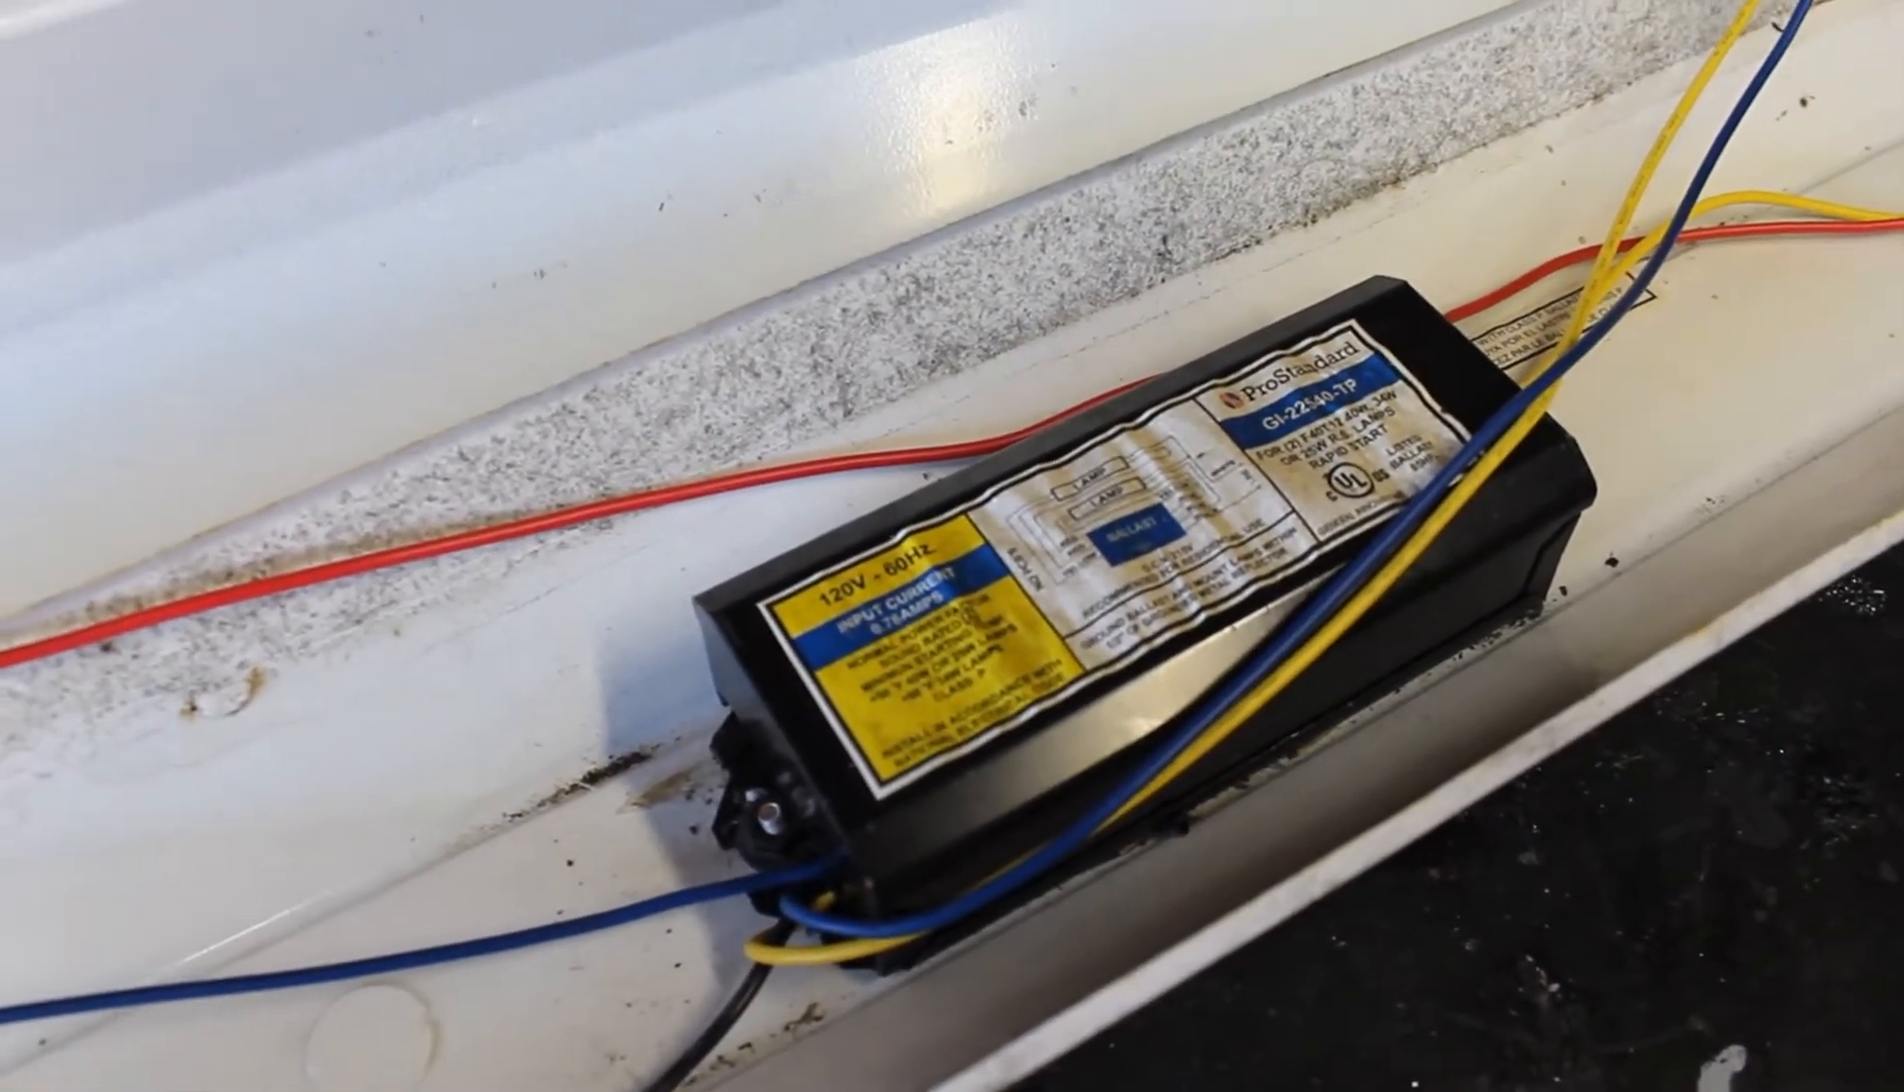All right so i got the light fixture open.